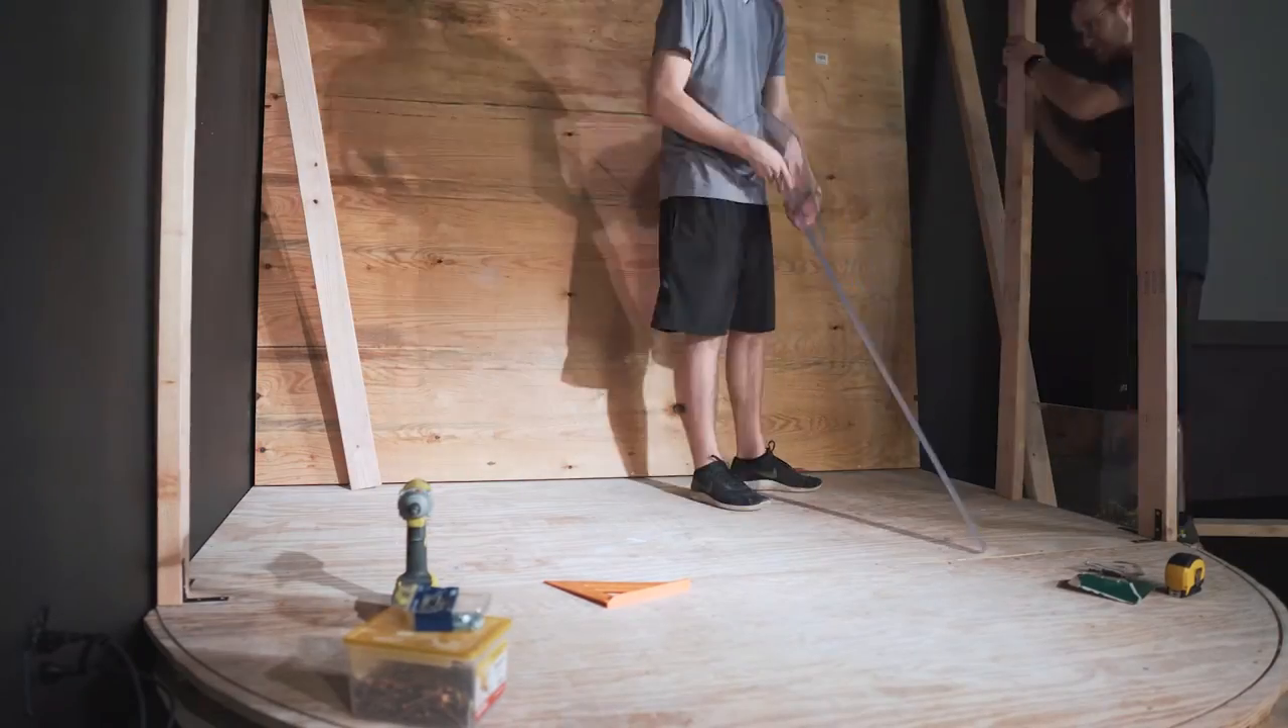We are putting our uprights on the base attaching it just with some L brackets from home depot and we're going to put two more on here and we will continue our build.